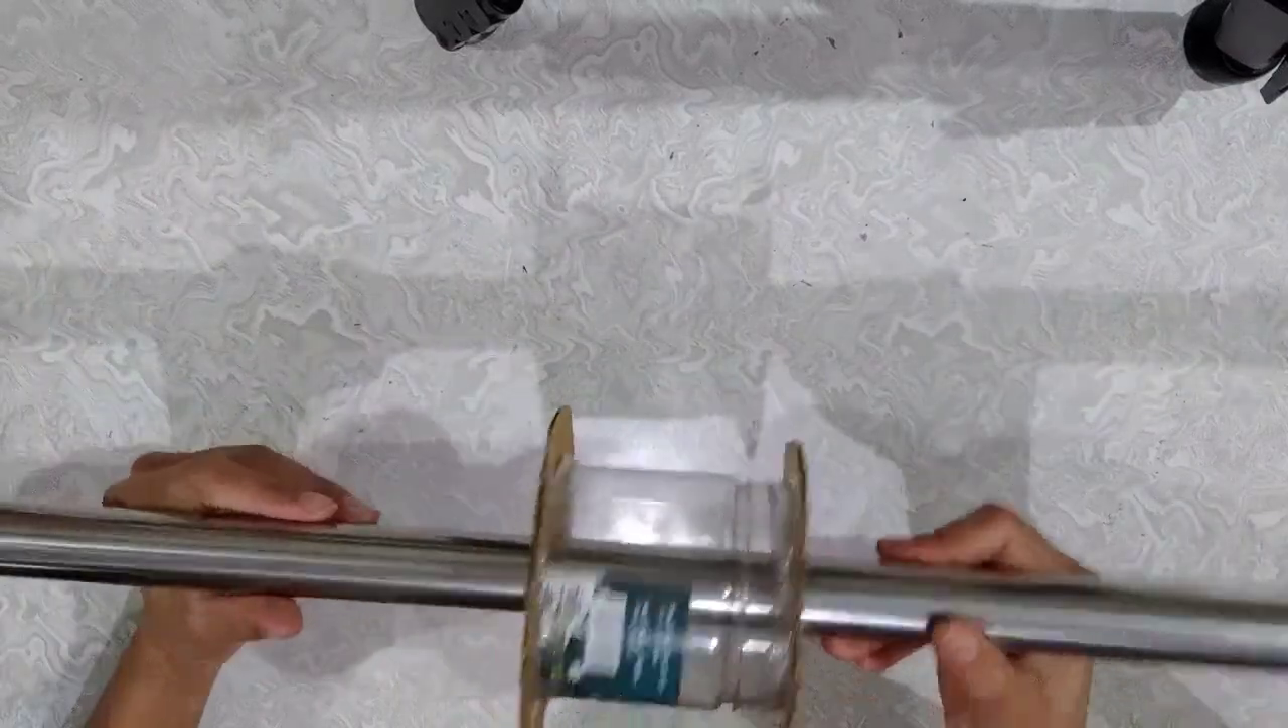यह लिया मैंने curtain rod और इसको इस hole से गुजार करके लगा दिया।